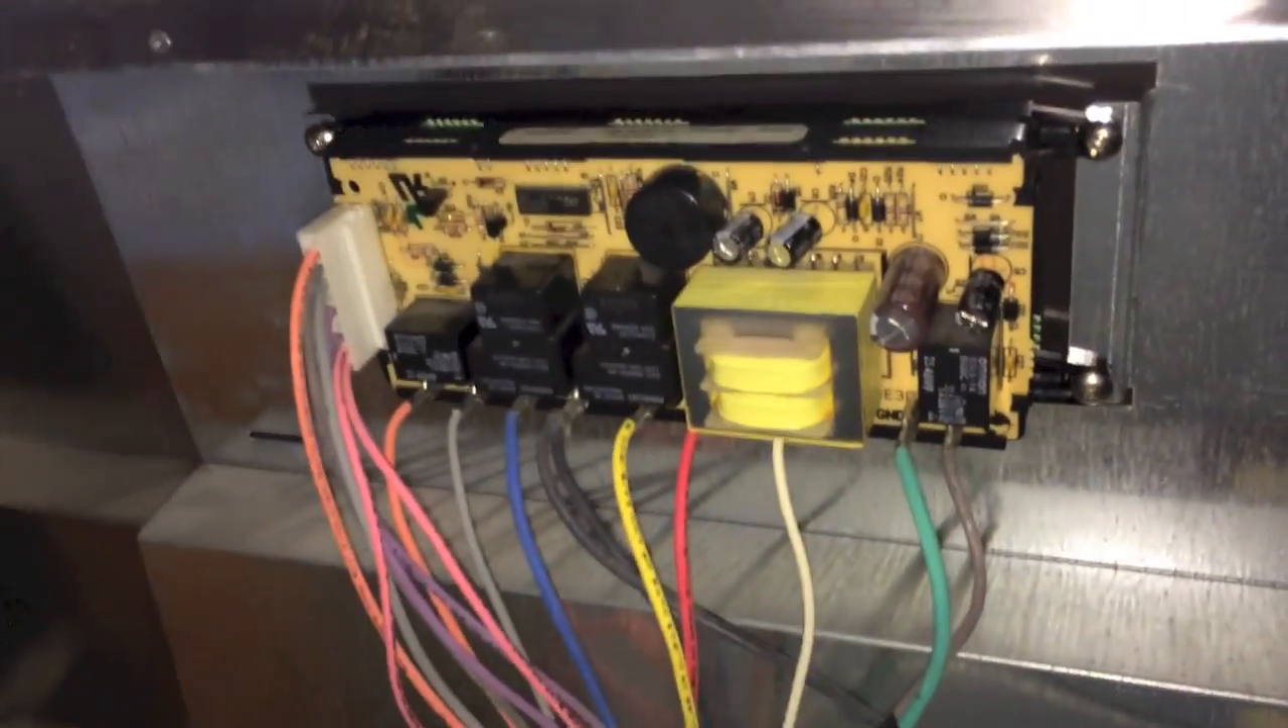Okay, there's my controller wired back up again.